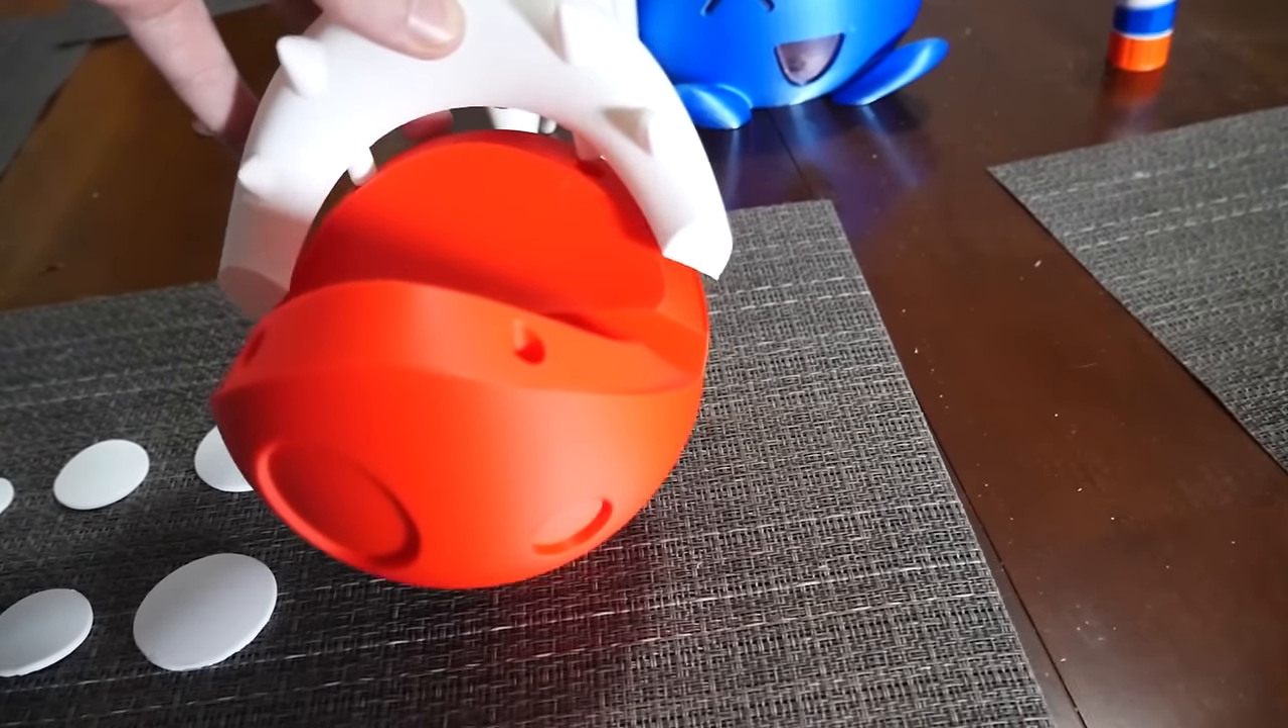You can also see in the left corner here i printed the spots as well so i'm gonna have to glue those in.